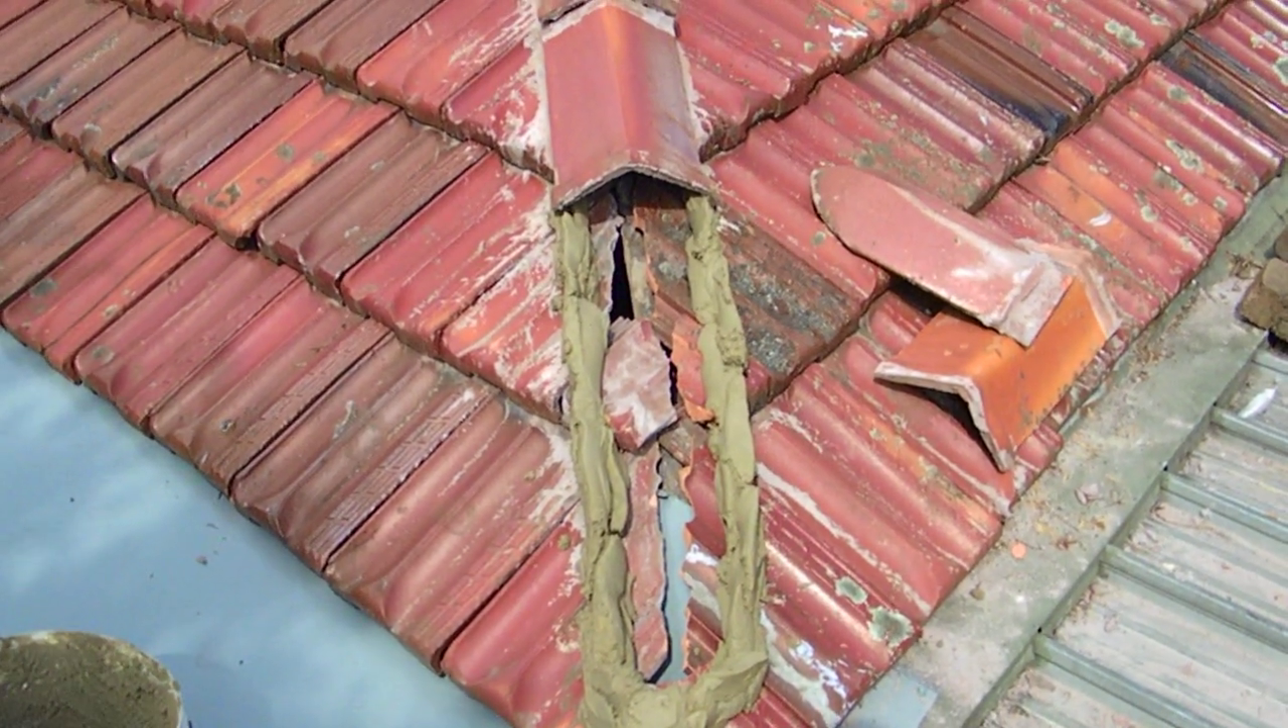What we've done is, we've done the repair to the flashing underneath the roof, put the tiles back, and now we've got to come back and reinstate the ridge capping.